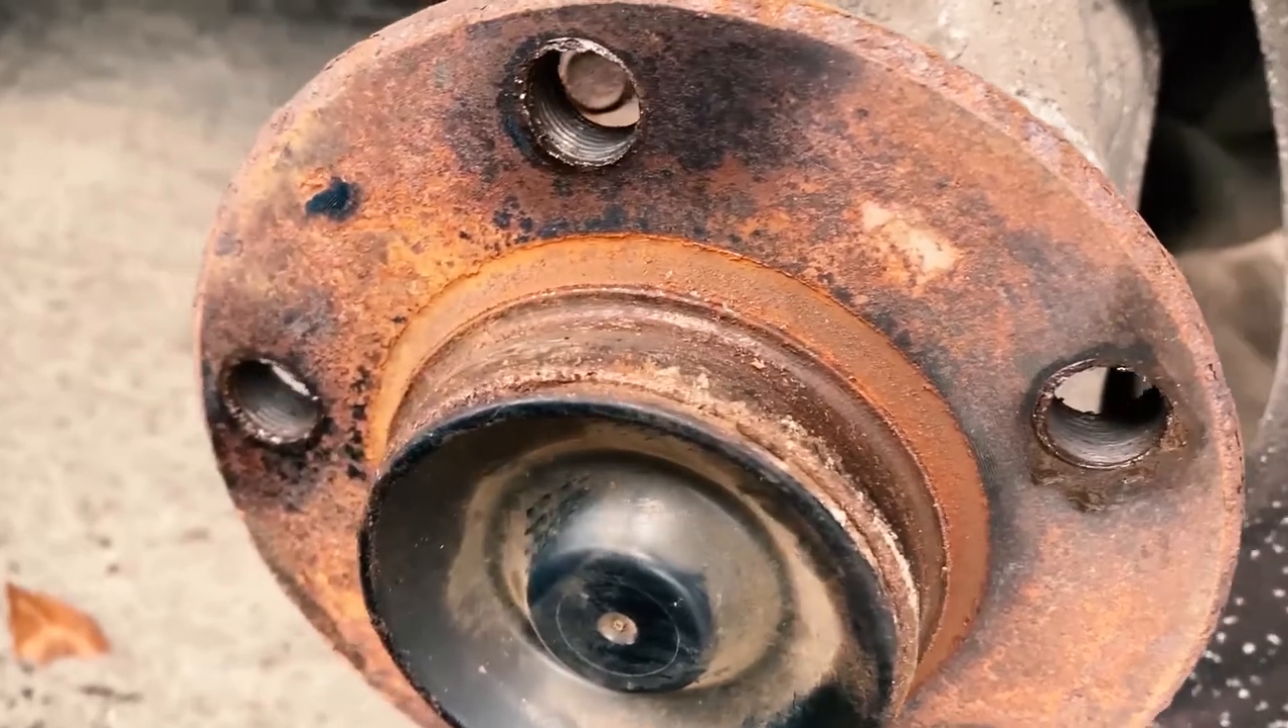And the disc is finally off.